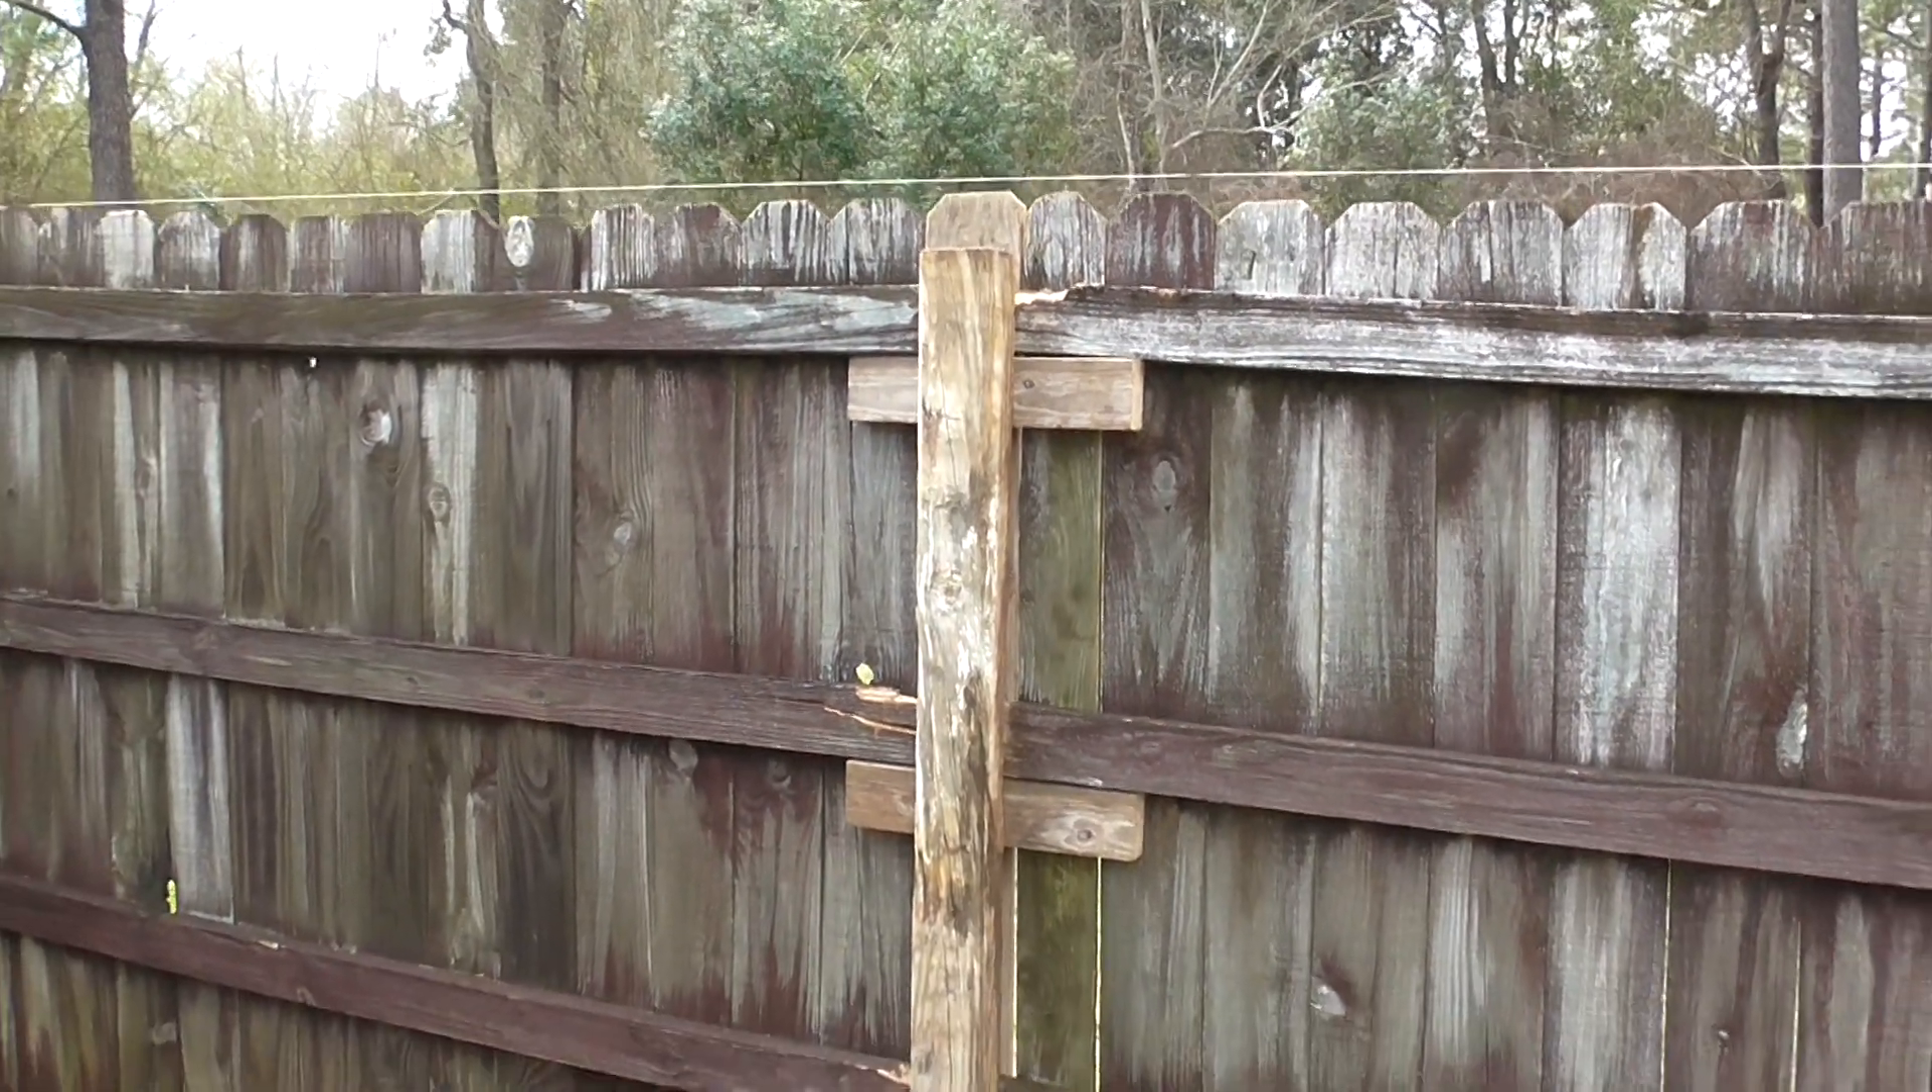Alright, here's our repair. Concreted new post. And we're back up.